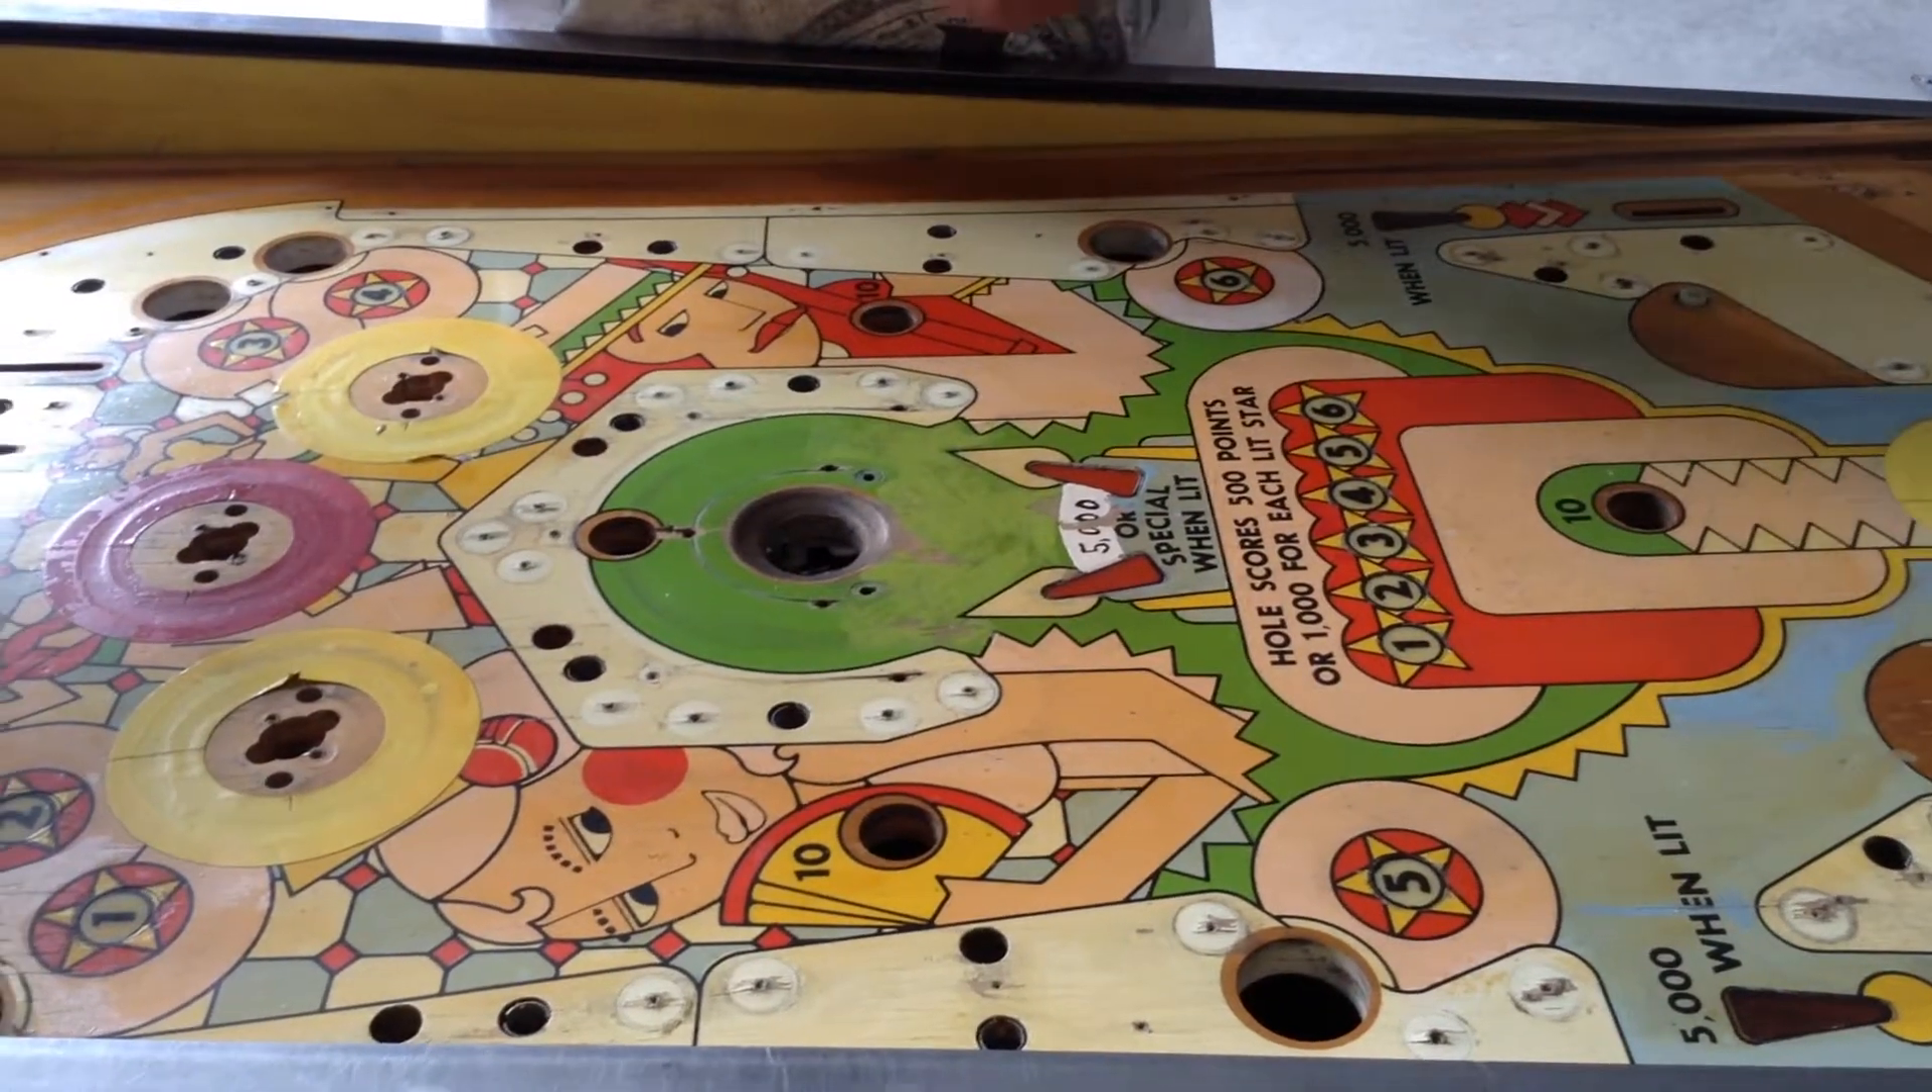I removed all the pieces from the play field.